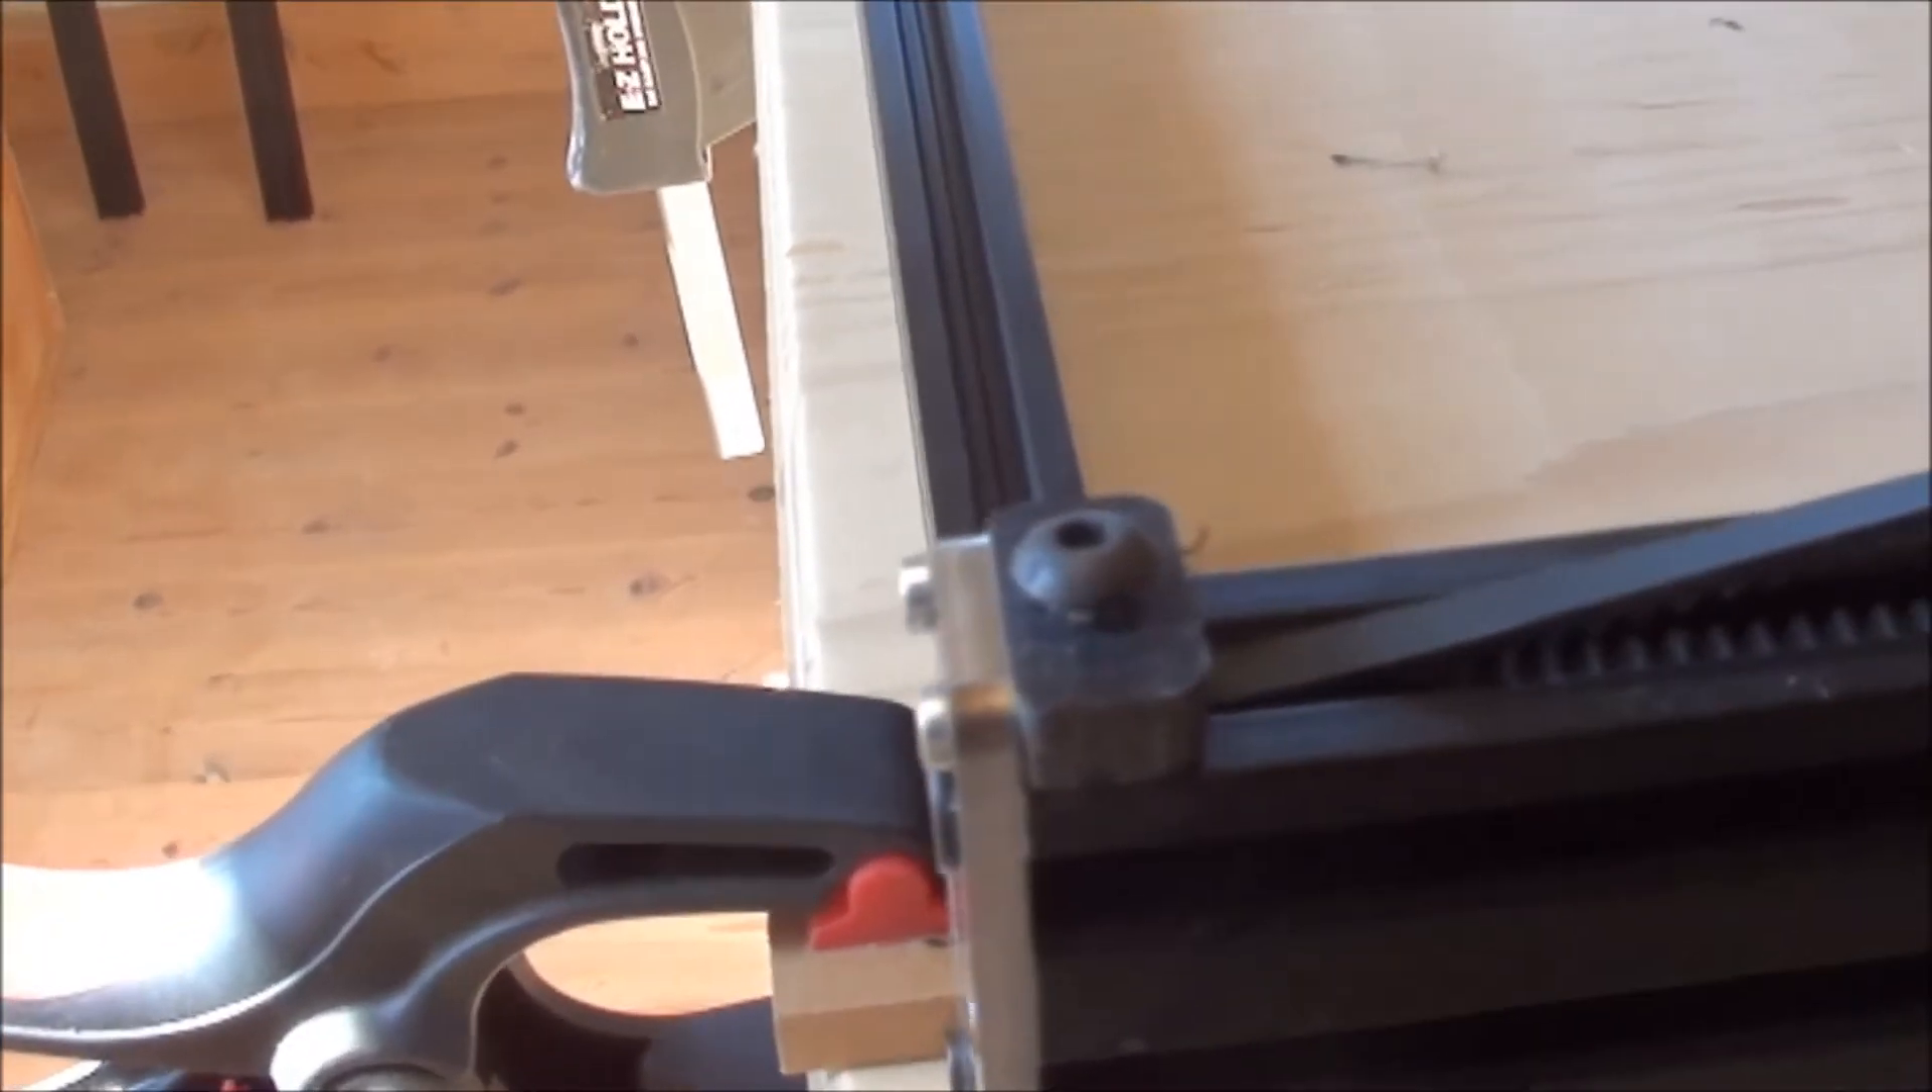I have prepared the belt it's fixed to one end with a little bracket made out of glass fiber reinforced plastic.